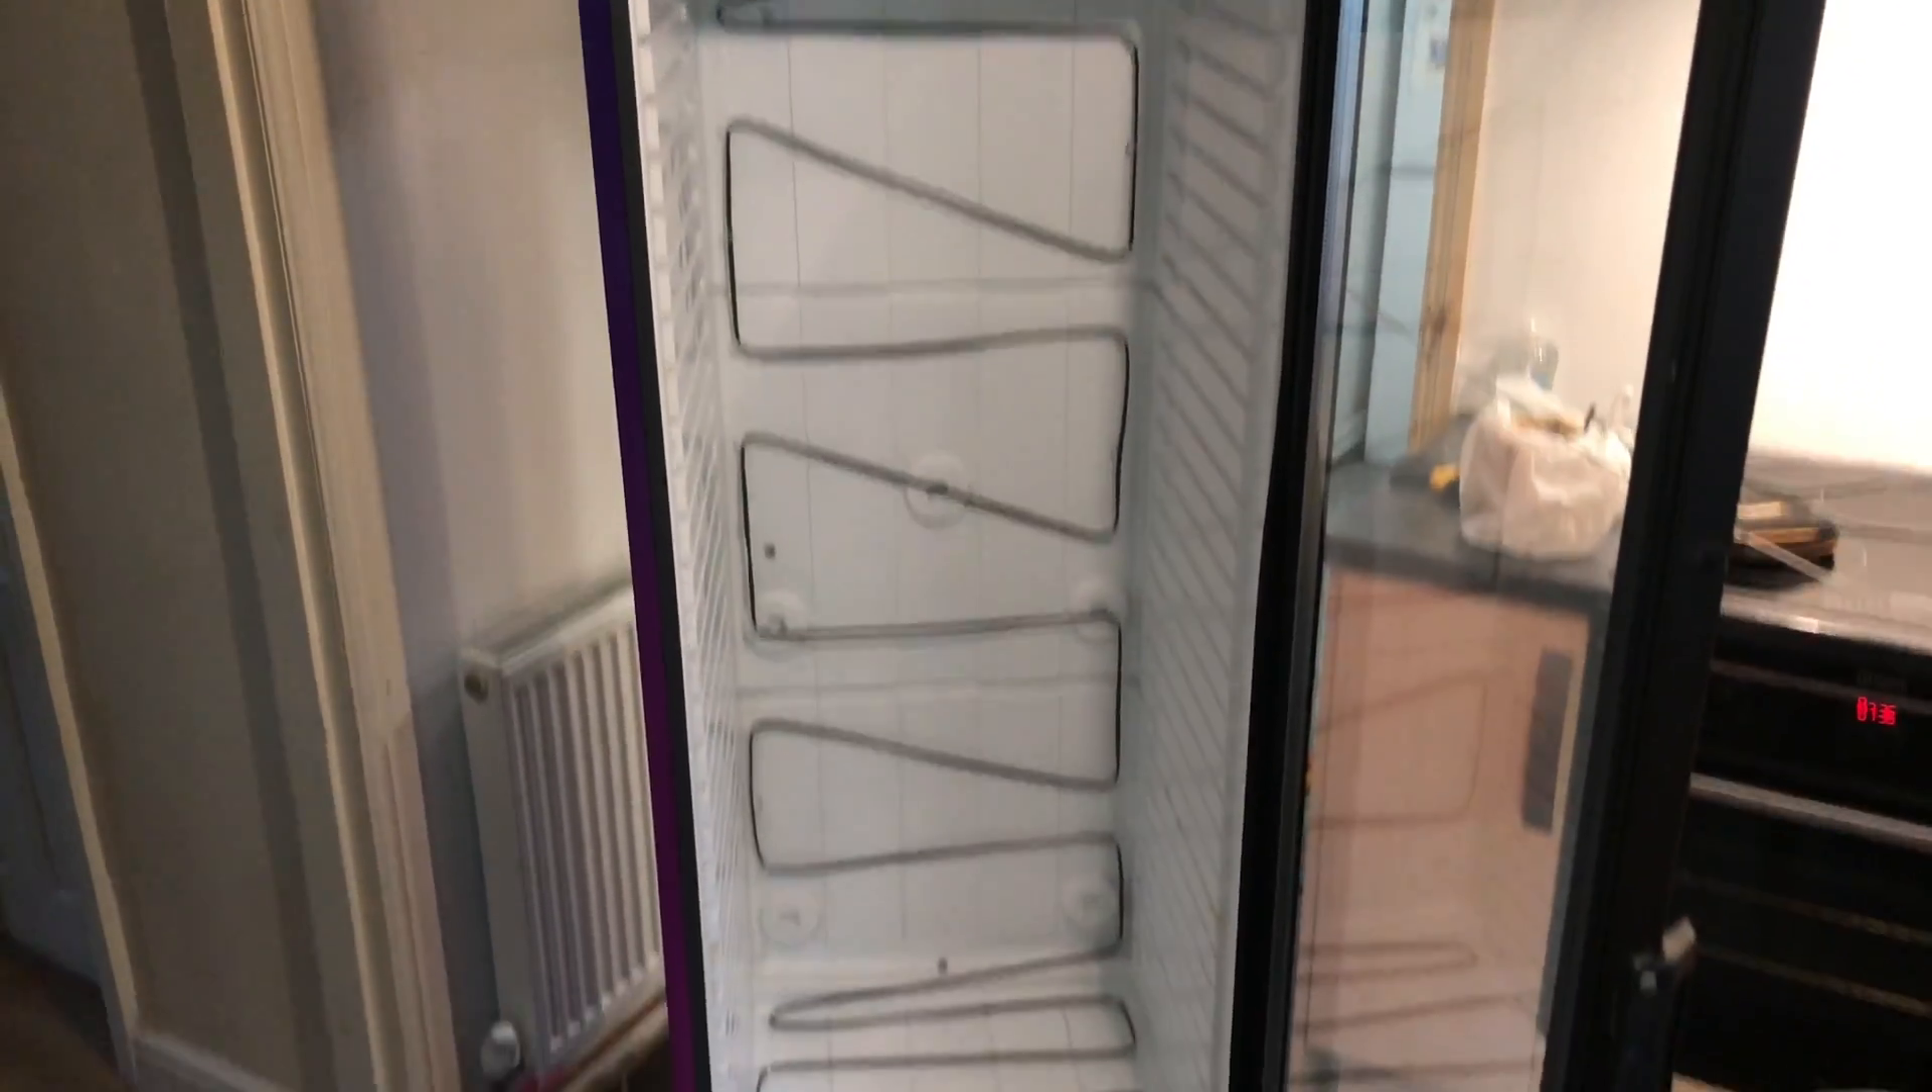Right, the heat cable's in. As you can see that I've weaved it in and out.